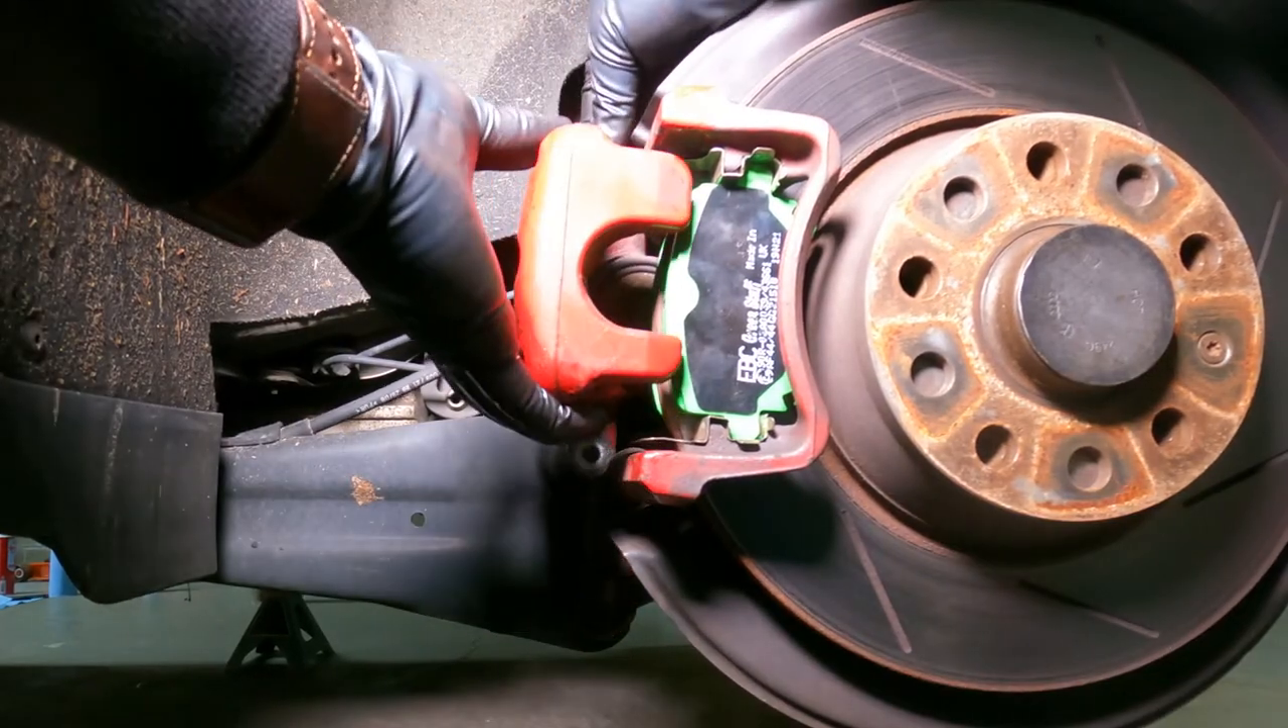Now all we got to do is put the caliper back on.